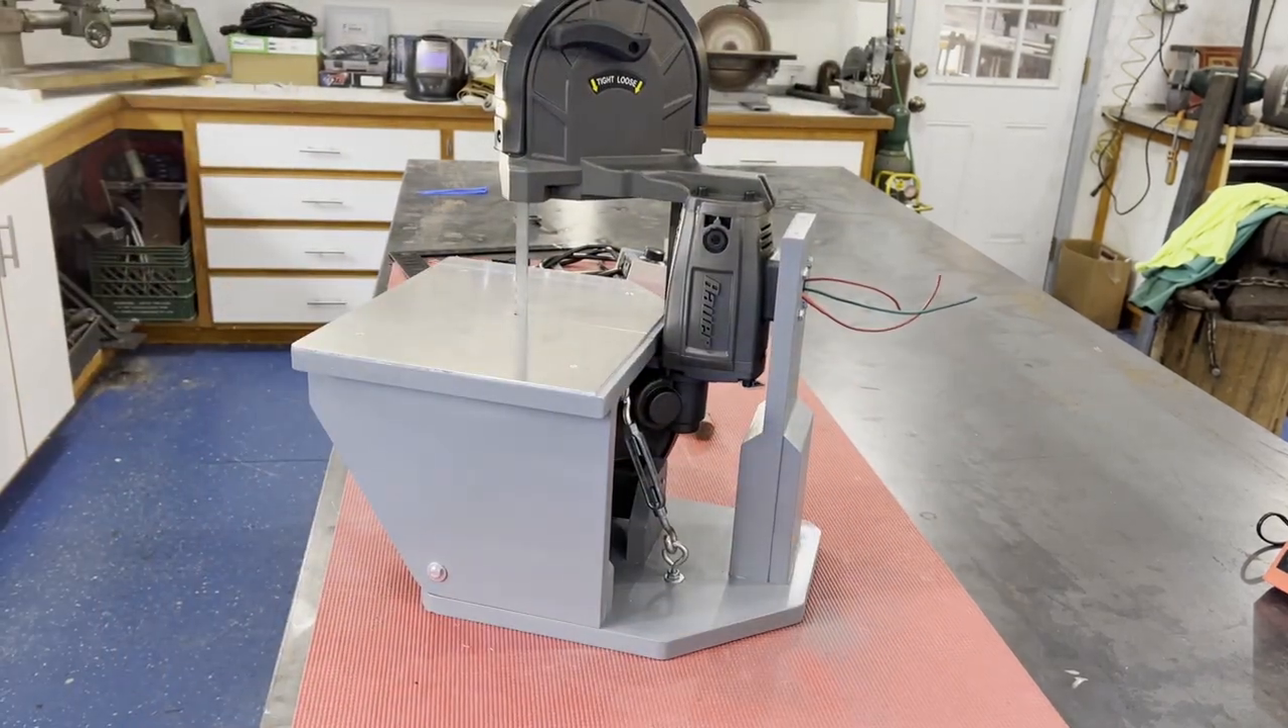Okay so everything here the essential structure is complete now and now we just have to wire it in and let me show you what I decided to do.